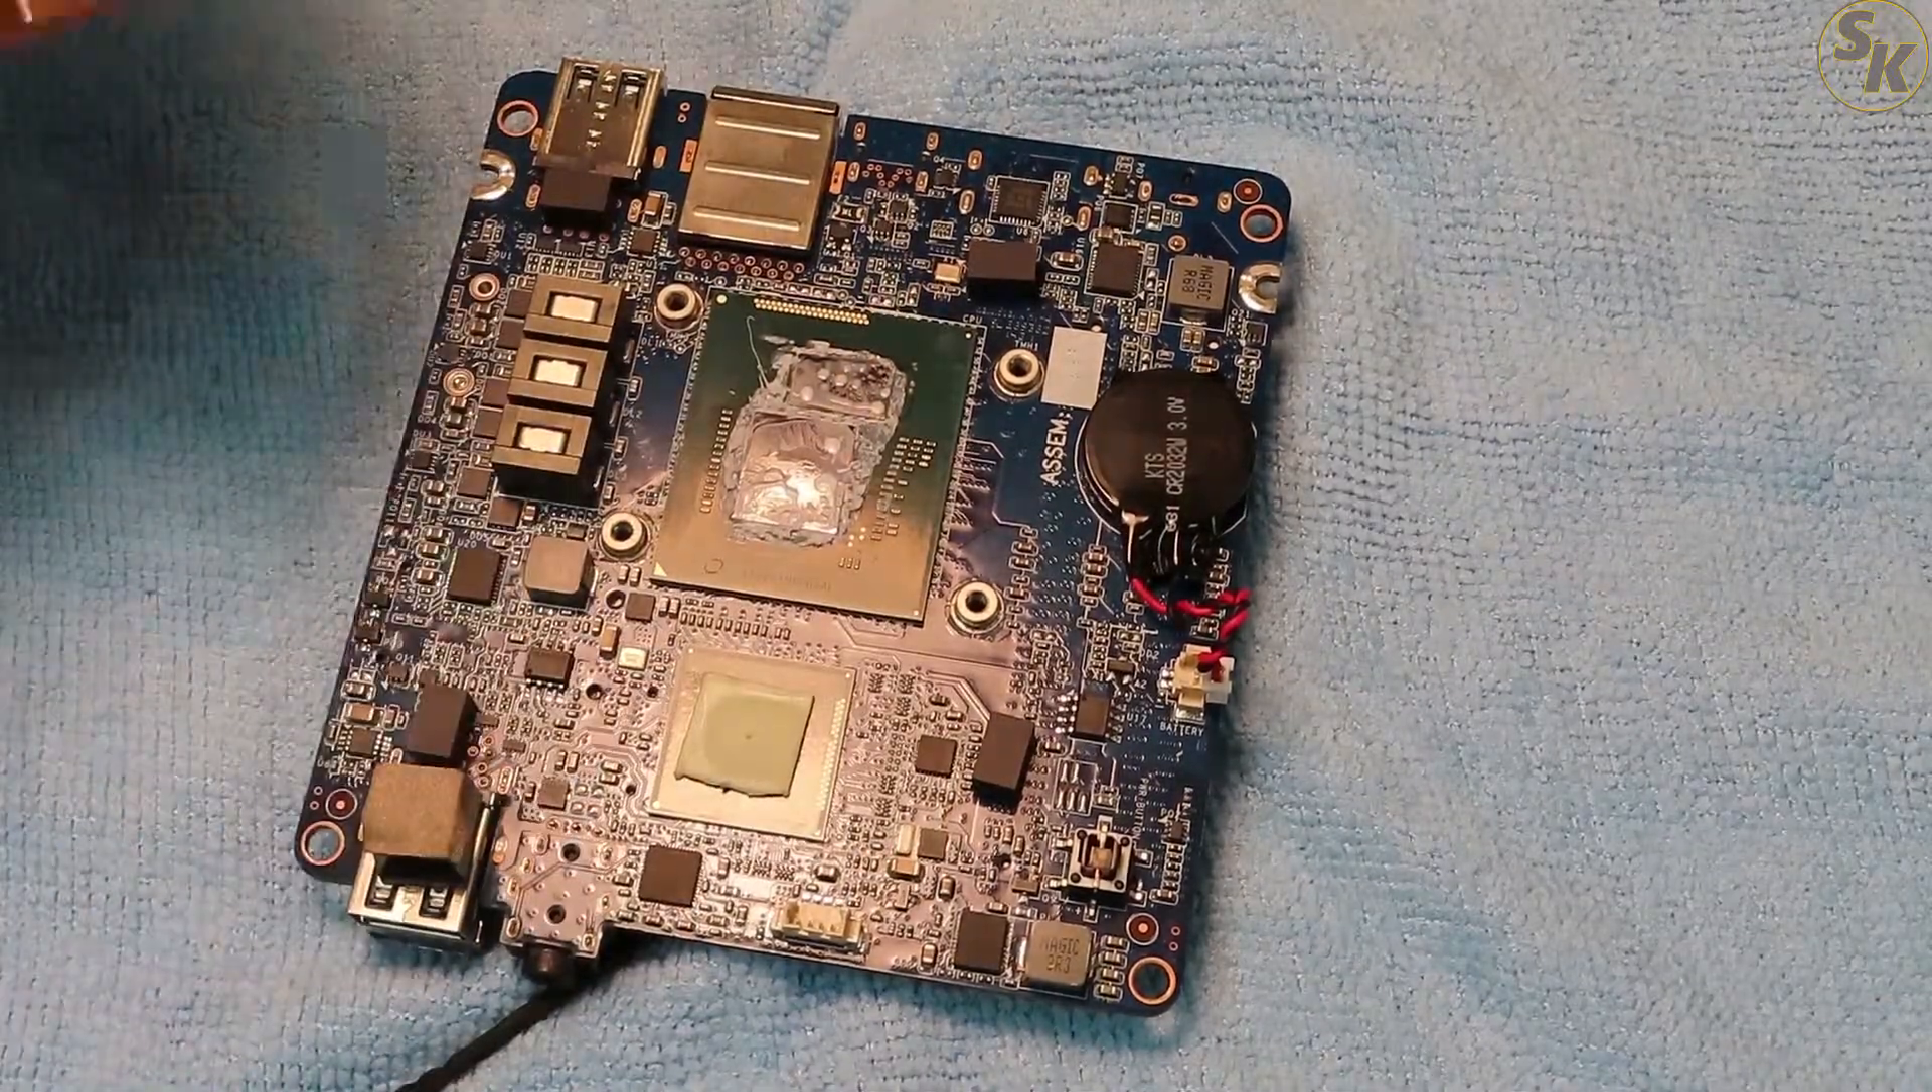With the heatsink taken out, we have an exposed processor.